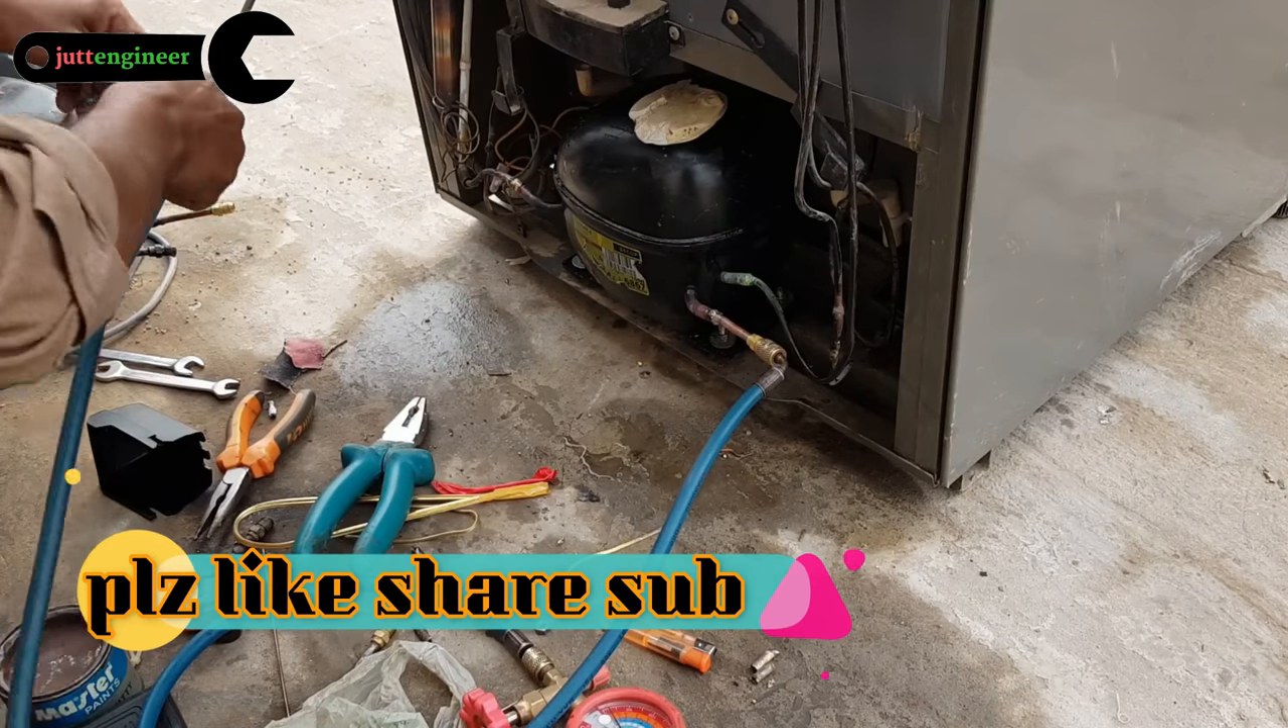یہ کمپریسر کے ساتھ میں نے لائن کو اٹیچ کر دی ہے۔